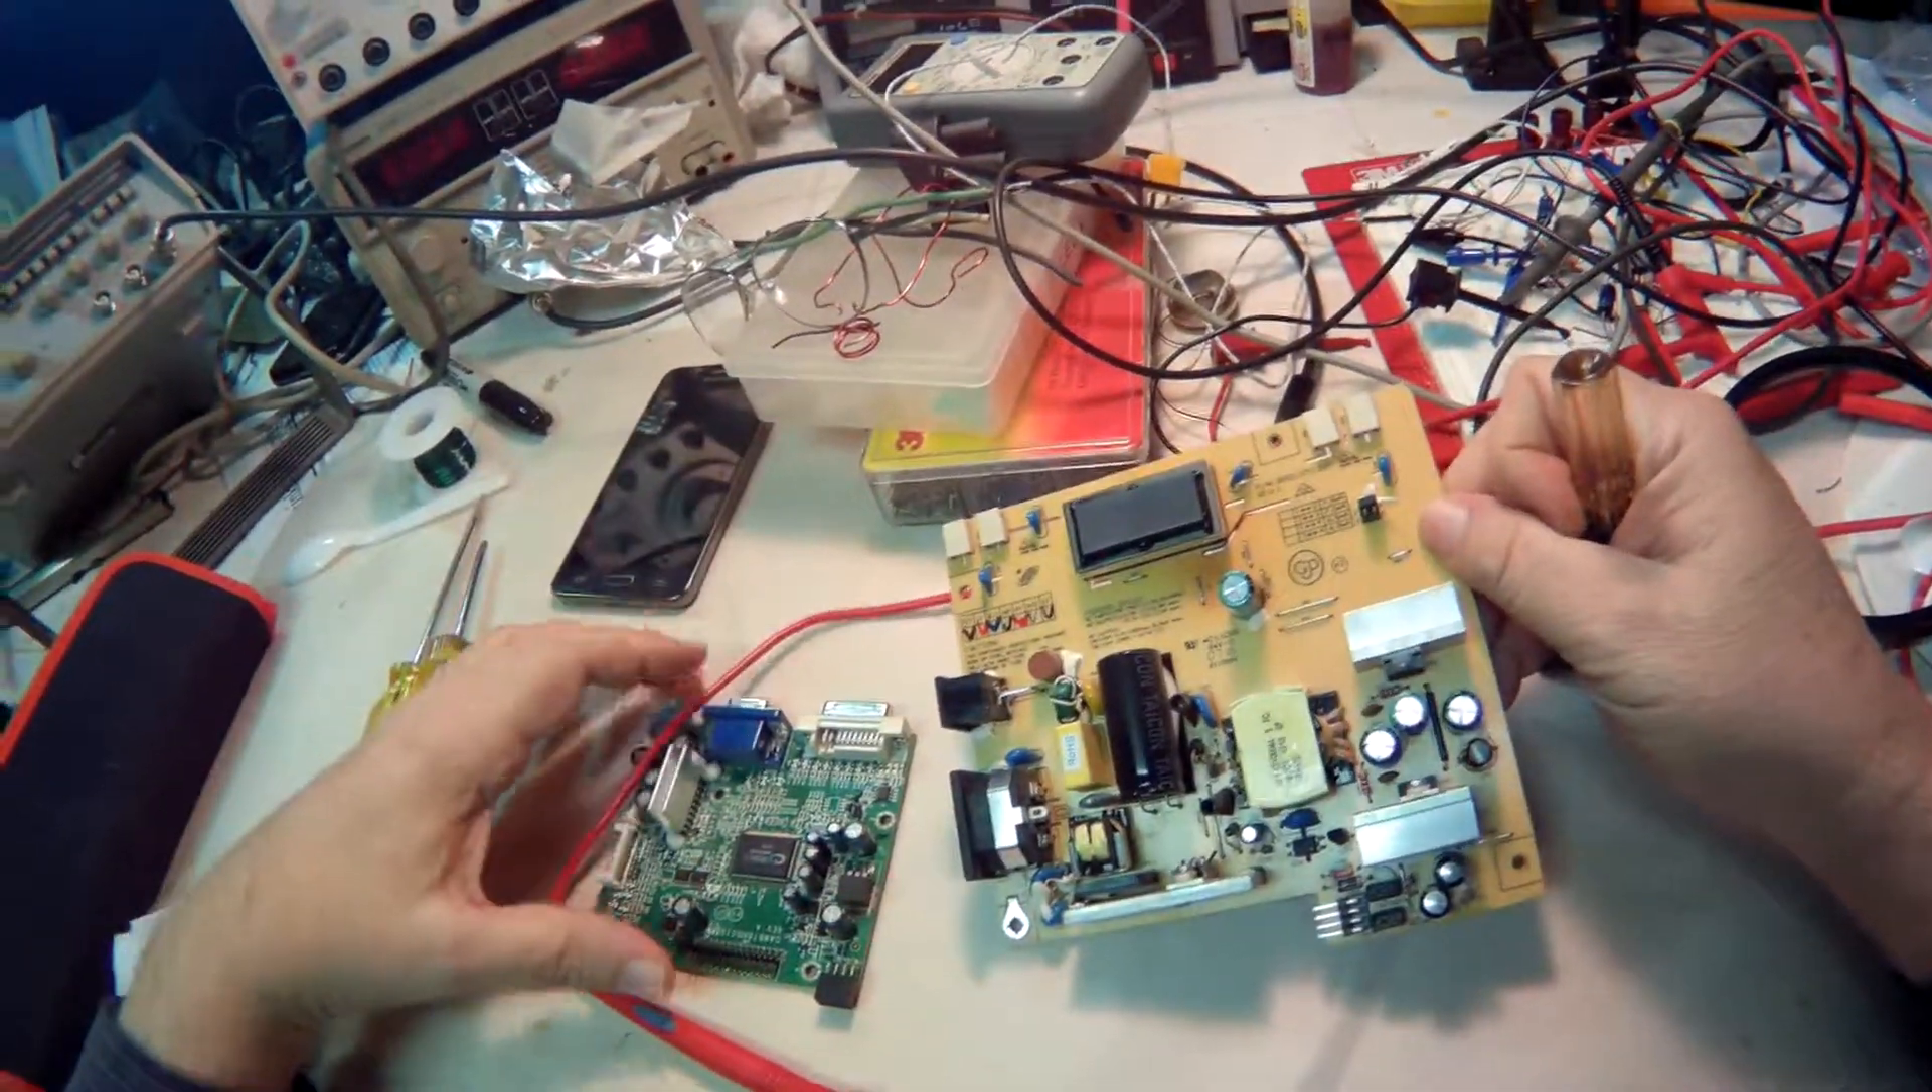And I've pulled out the power board.